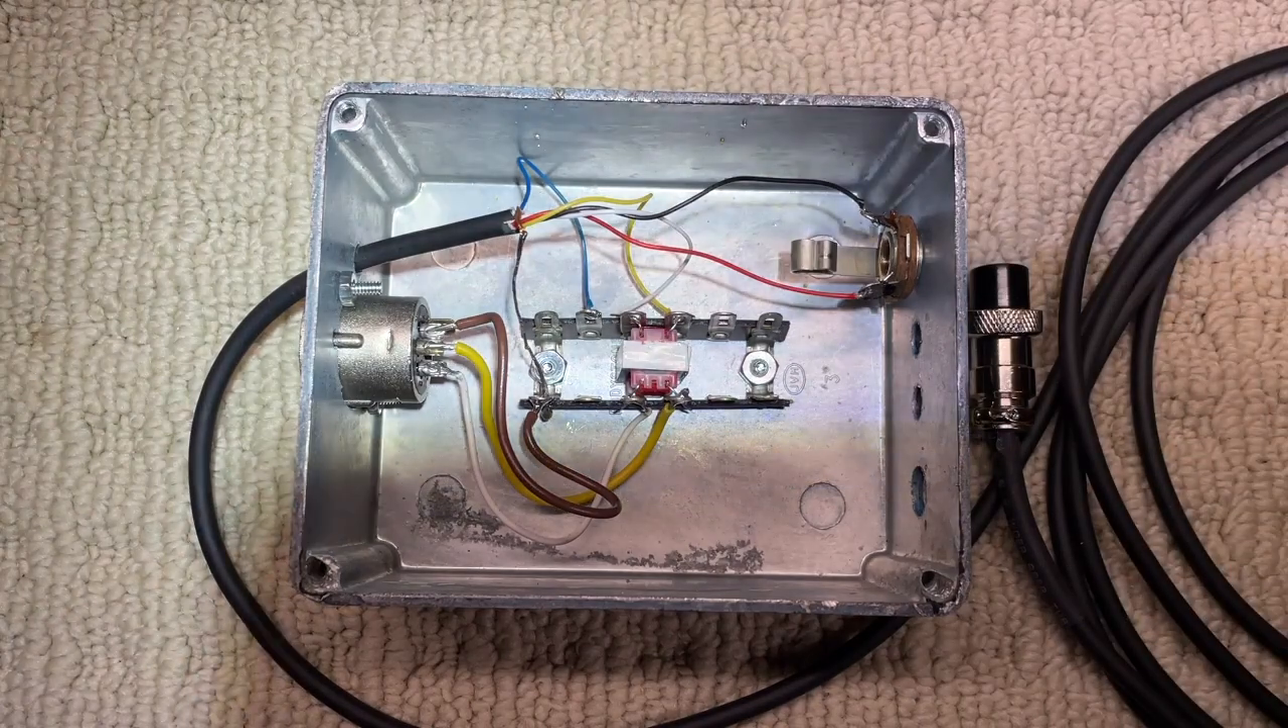I got everything mounted on the box. You can see the XLR connector there and so forth and wired everything up.